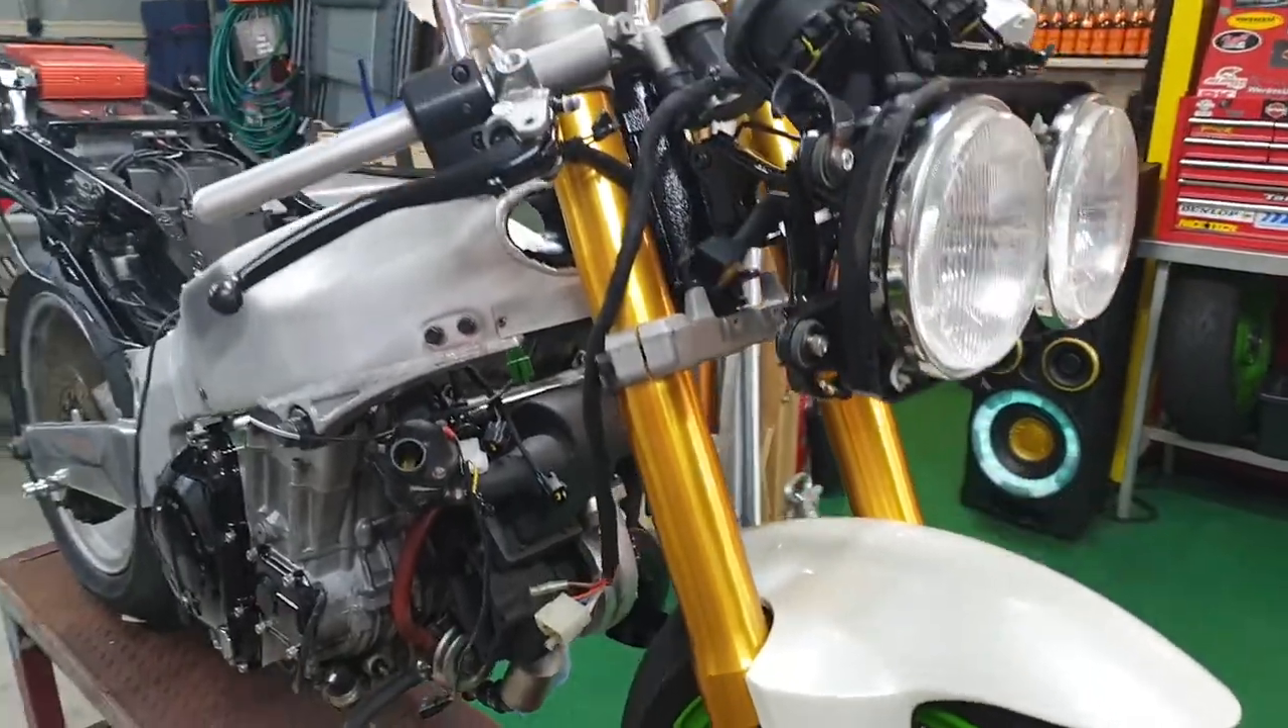So there it is with the headlights mounted definitely got the ZXR look now.